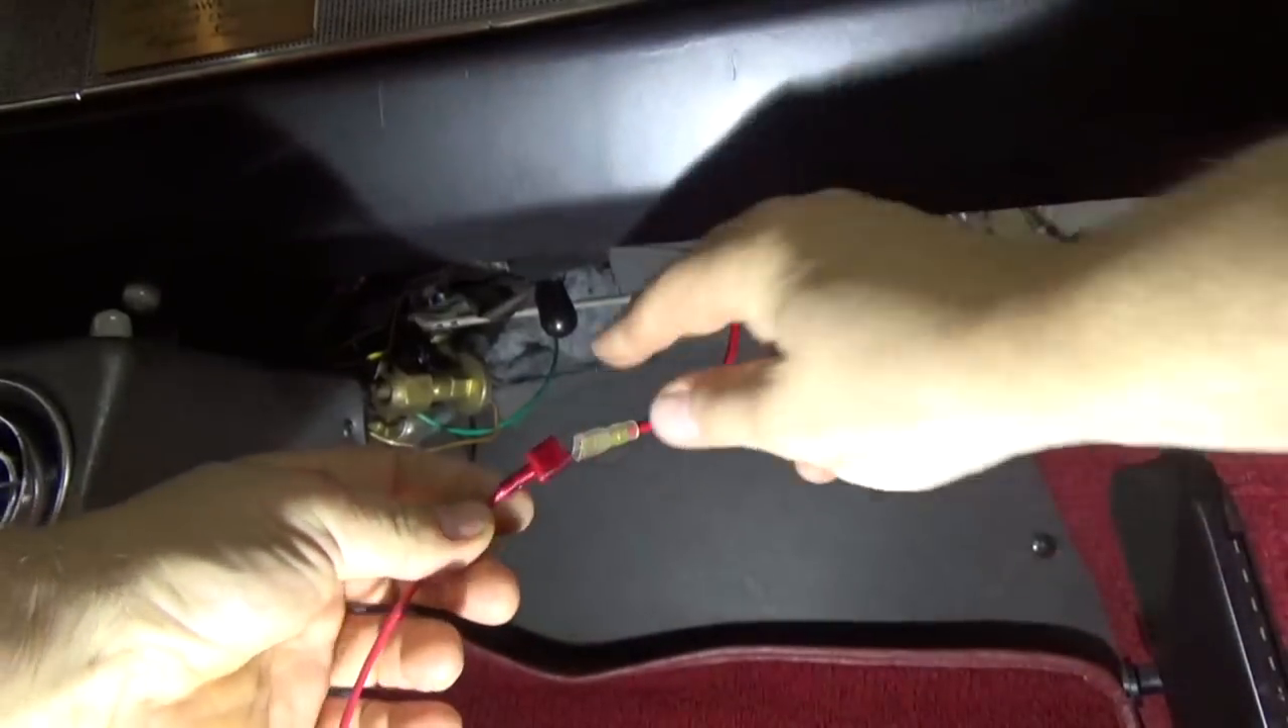And here's the positive wire hanging down from the connector. And here's the spade lug that I just put on there.